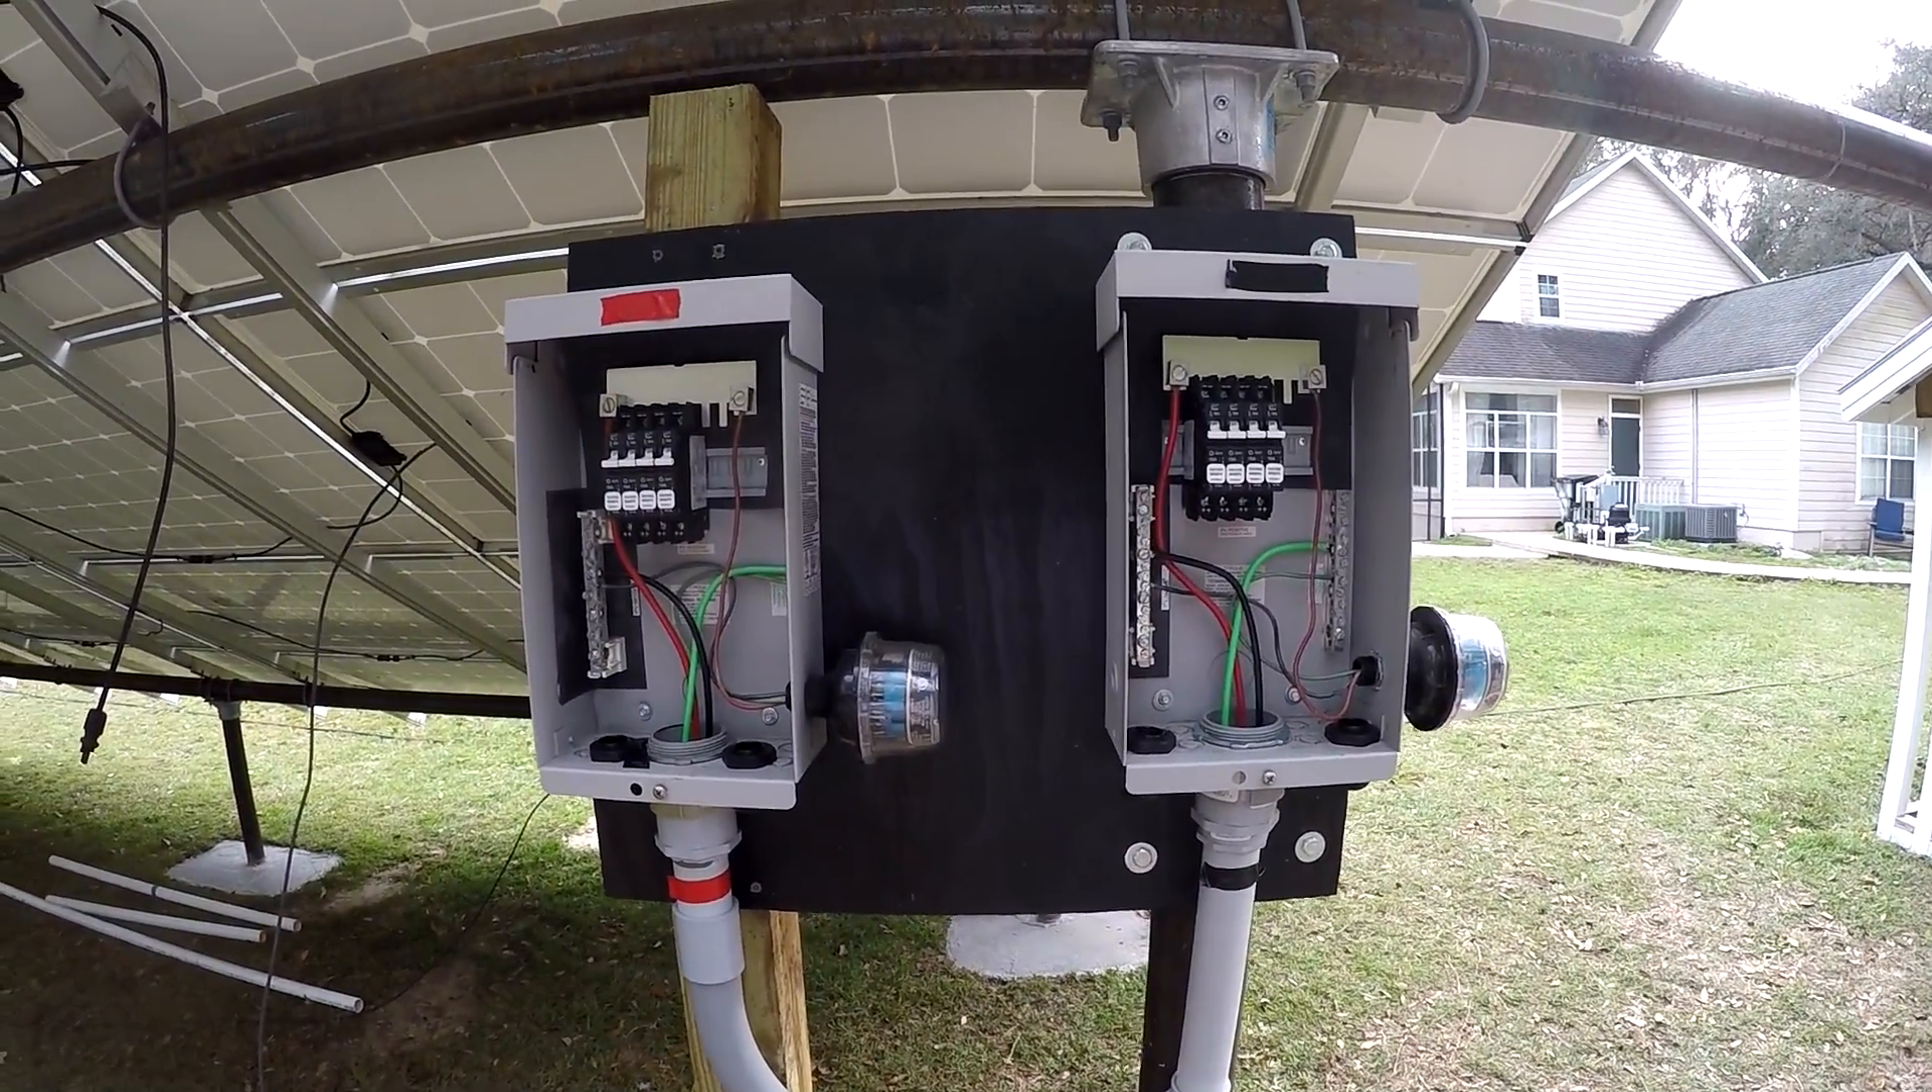All right so i got both of the combiner boxes wired up dc positive dc negative and ground the surge protector and the breakers are all set to go both of them are ready.